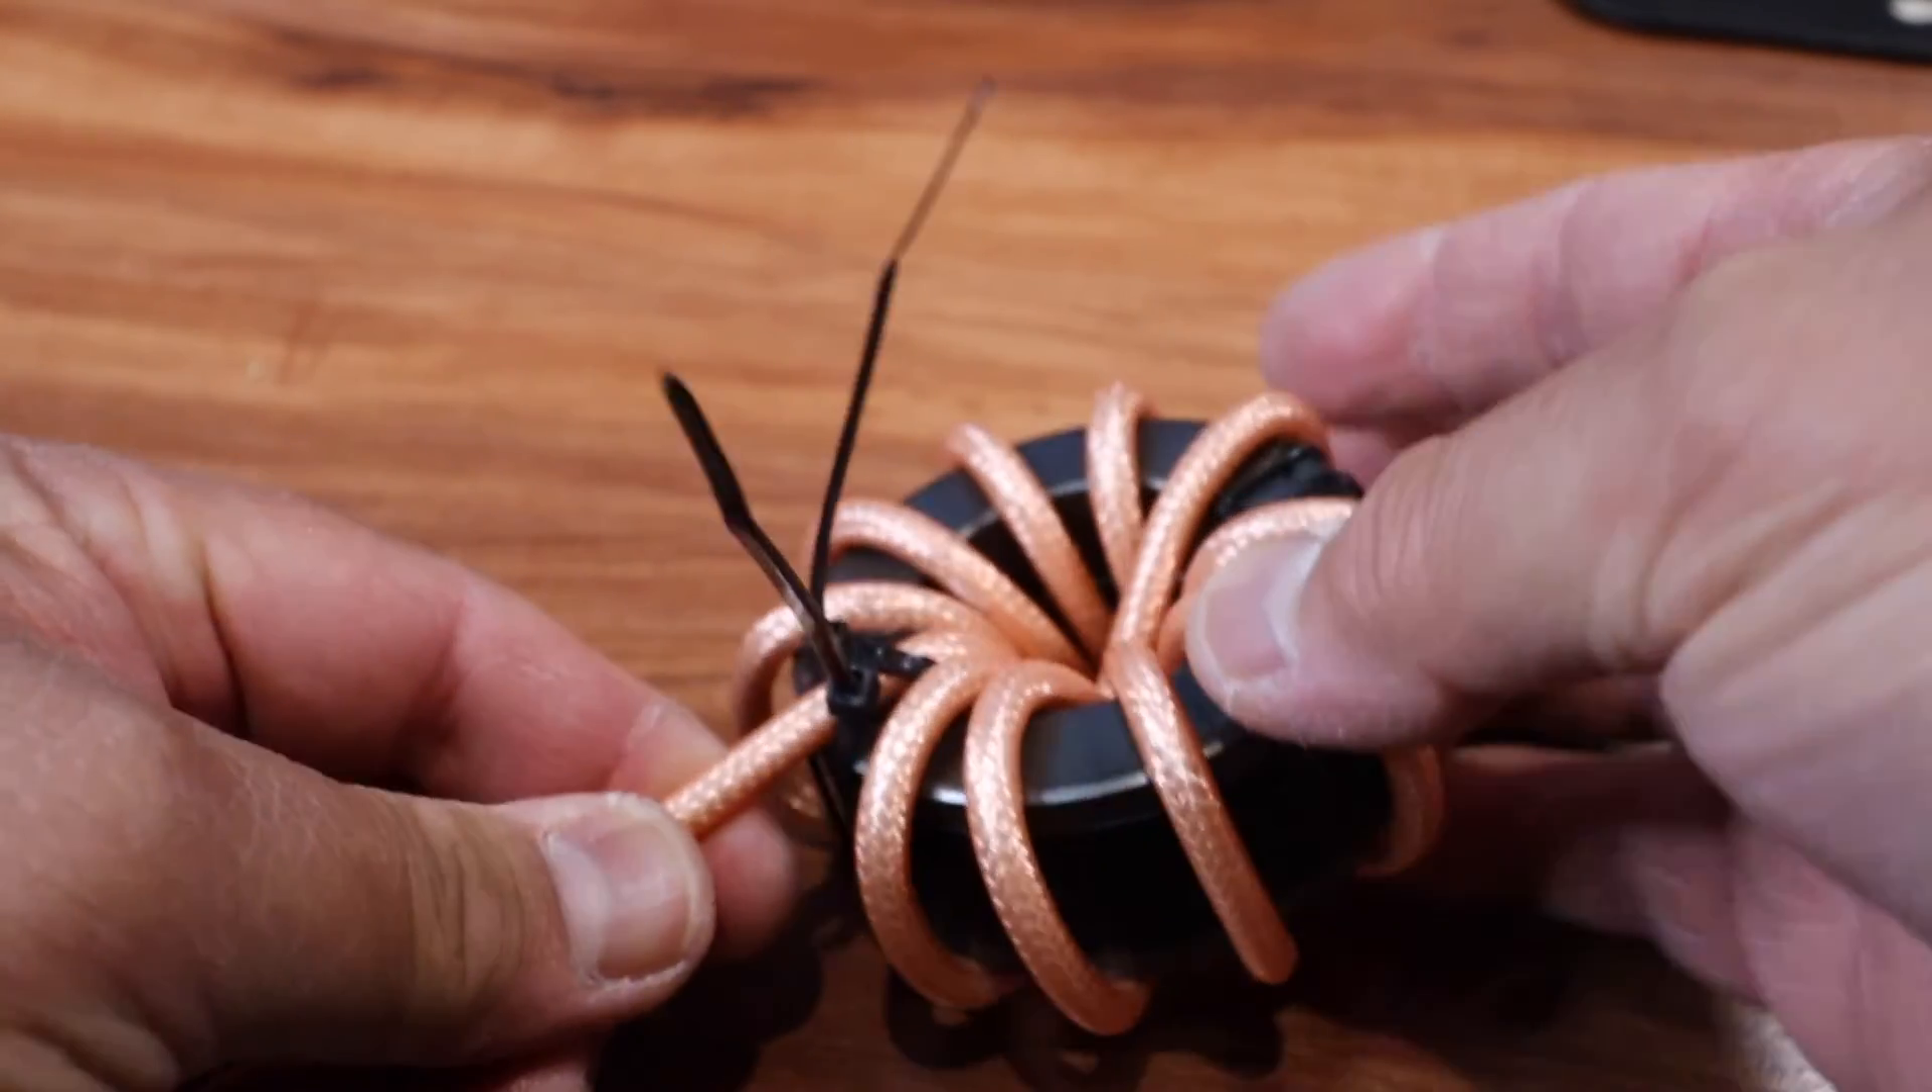I got two zip ties right there ready to be cut.